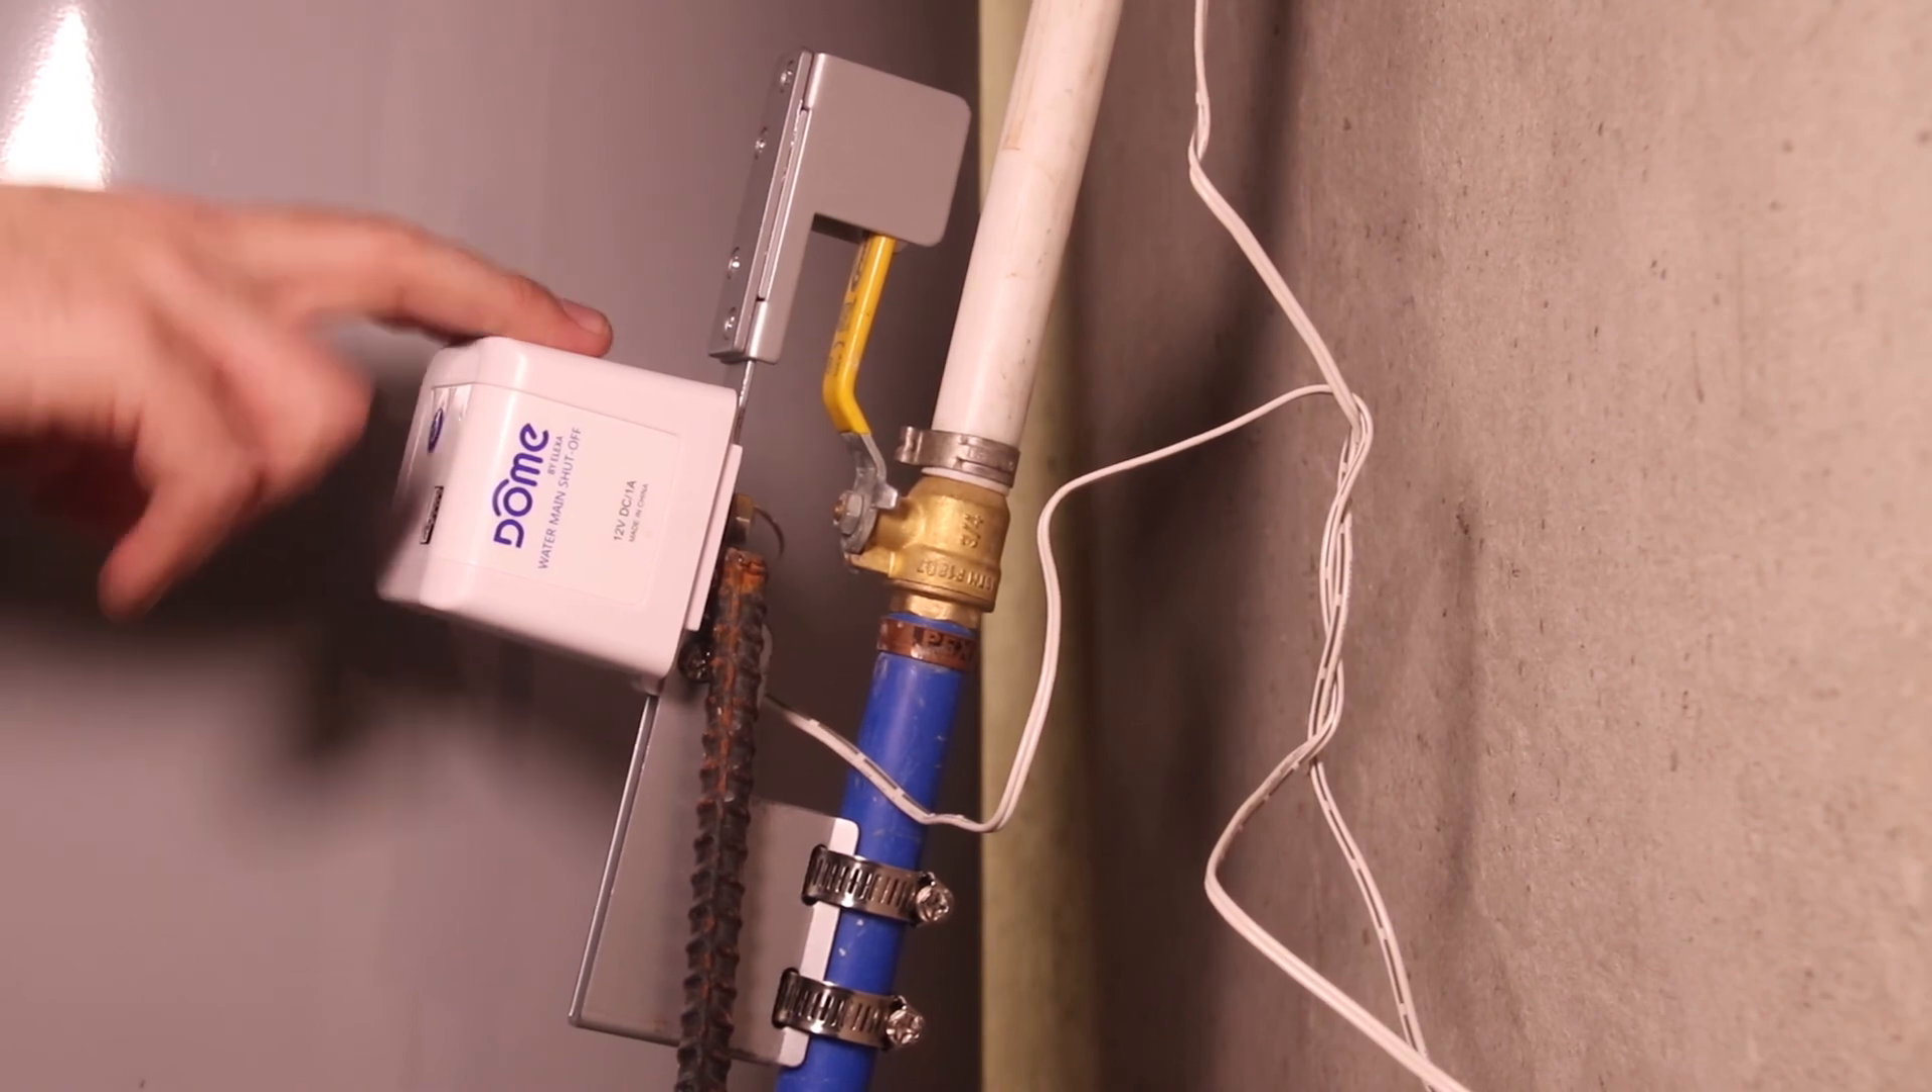So now we have our shutoff valve successfully installed and now let's go see how we configure it in Home Assistant for some automations.